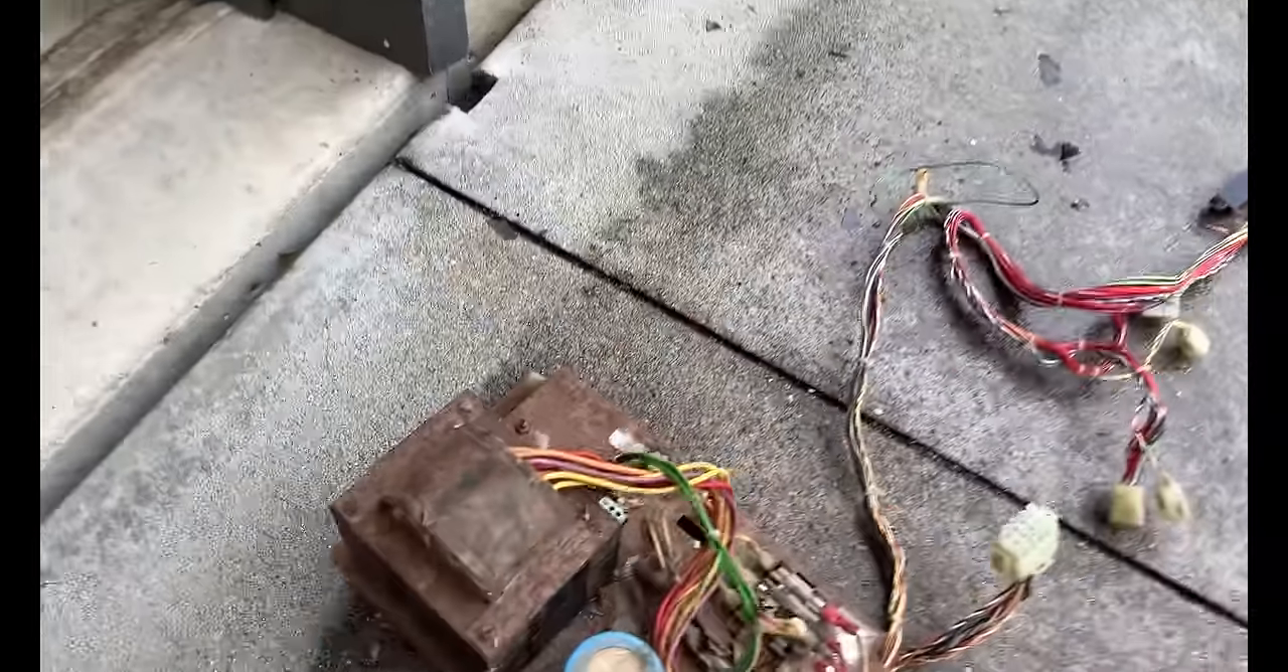Here's the transformer section of the game. It's out.